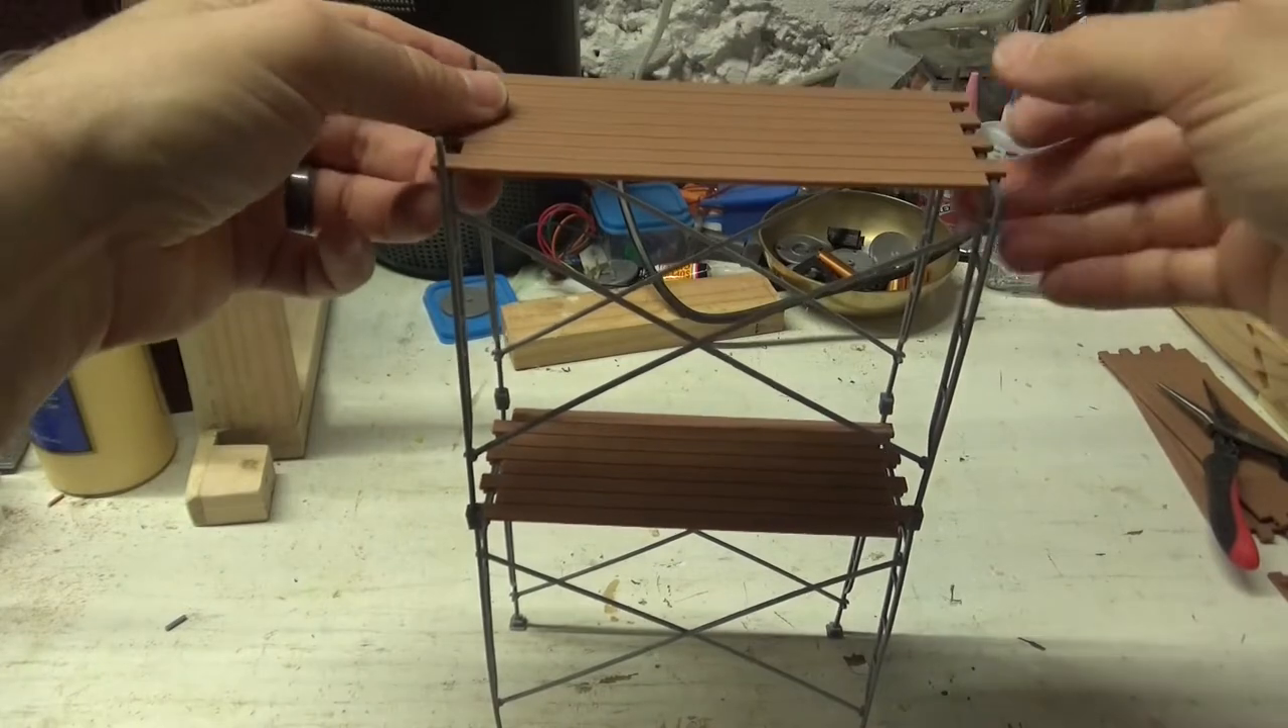So now we've got a second, a two -story, two -level piece of scaffolding.